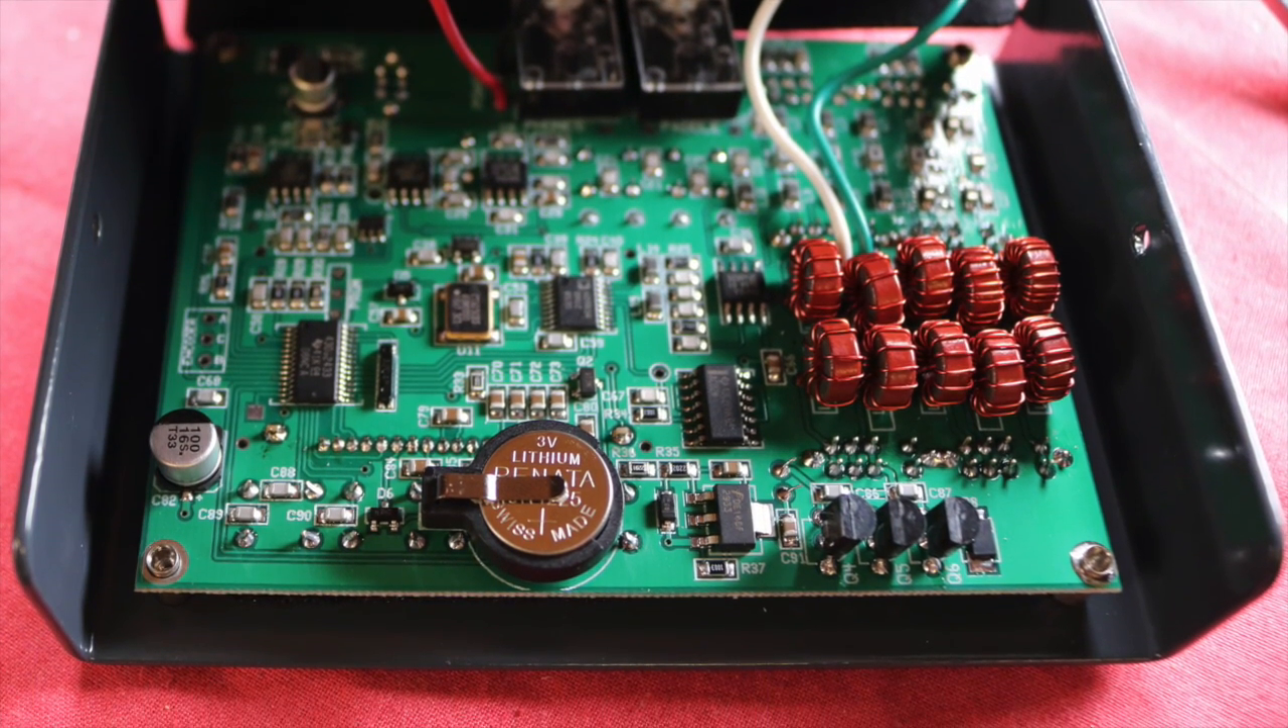For clarity the battery is installed with the positive side facing upwards.